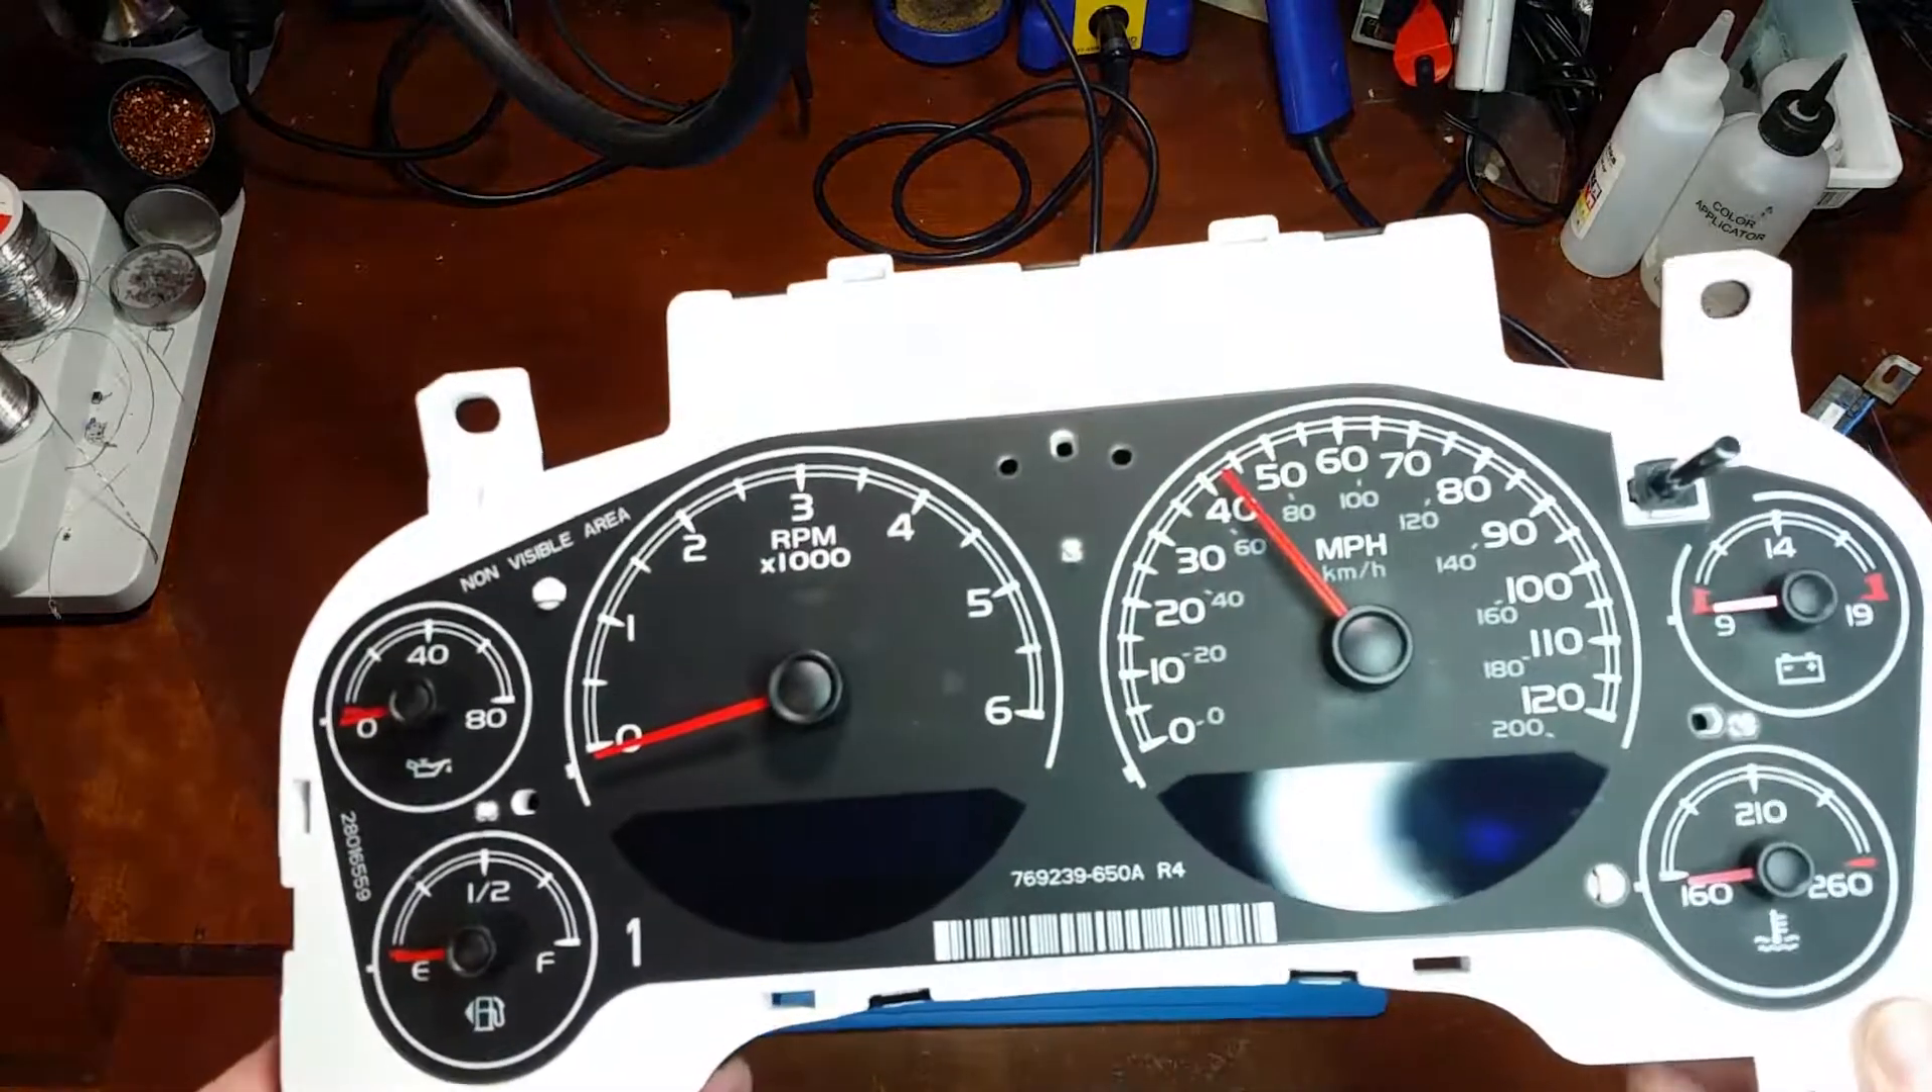Oh yeah that's not even, that's not, that needle's not set right.